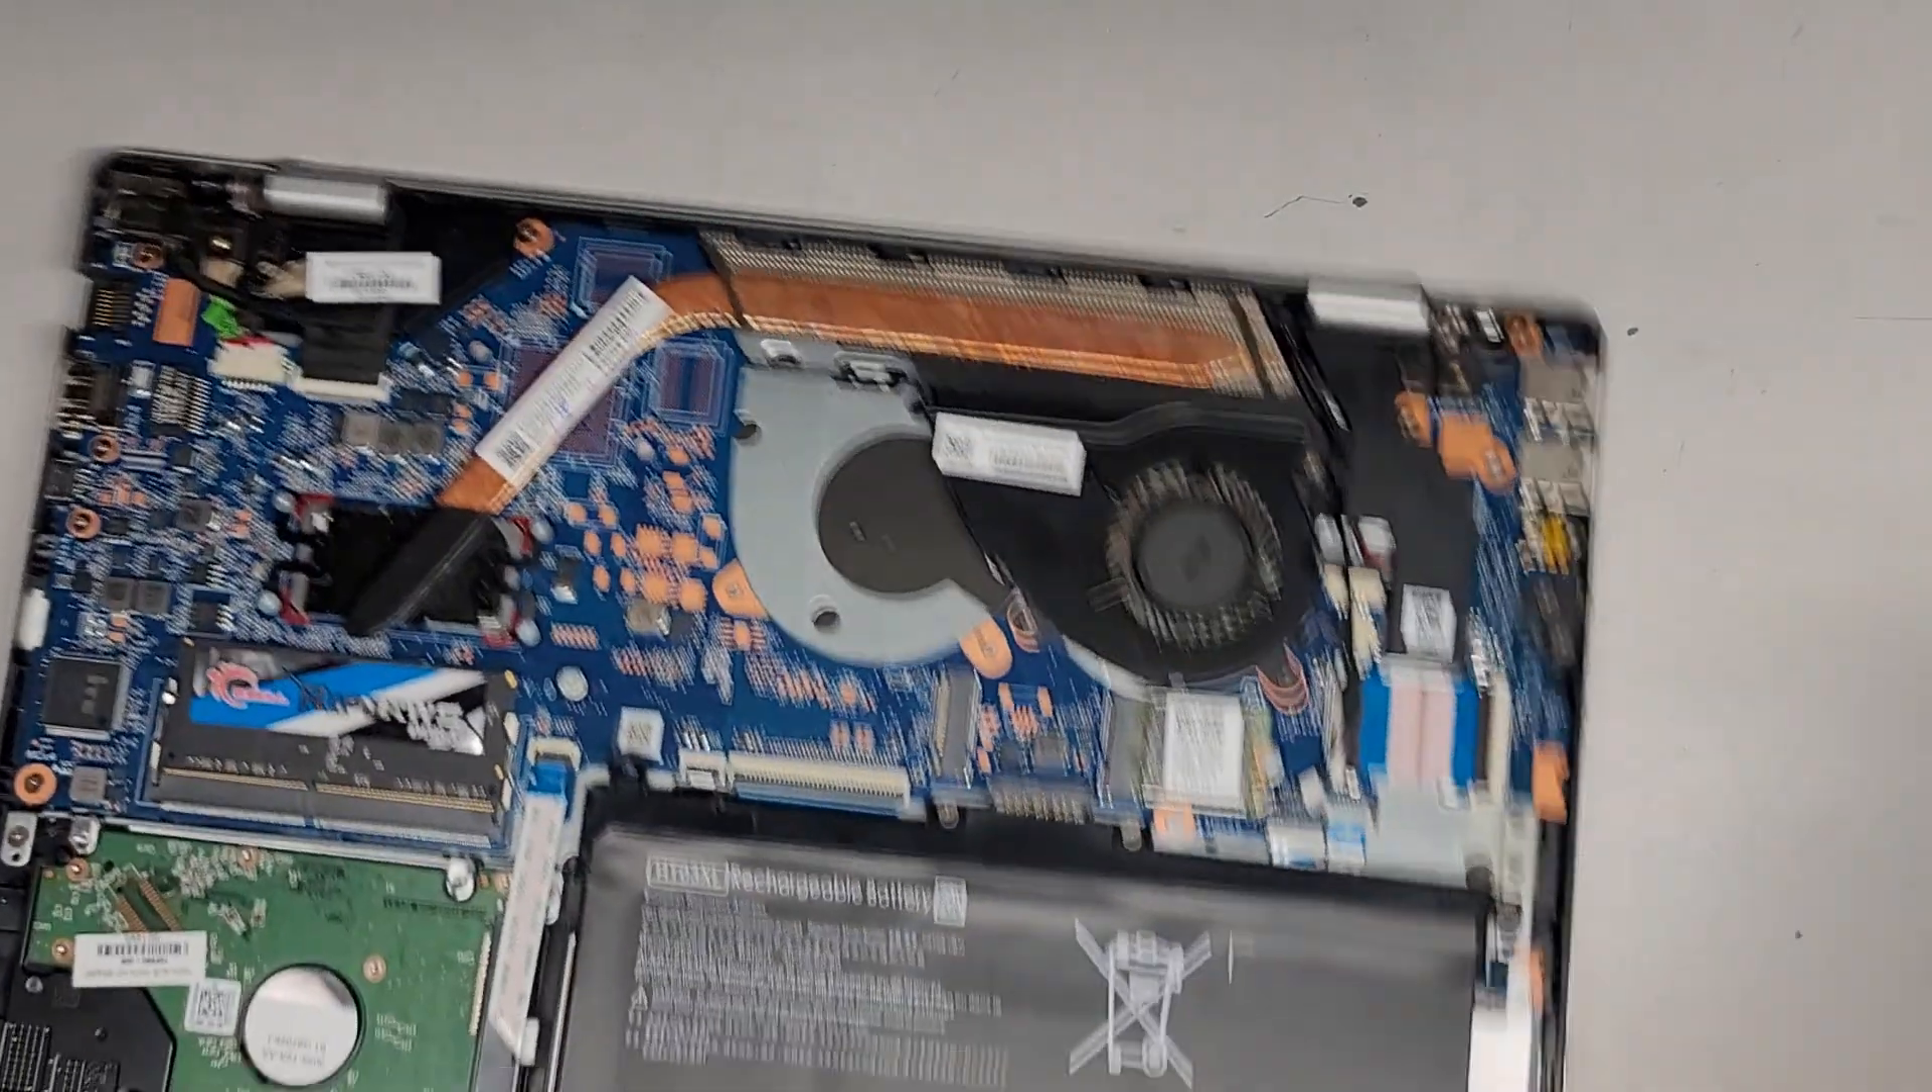Okay, so we got the bottom cover off.